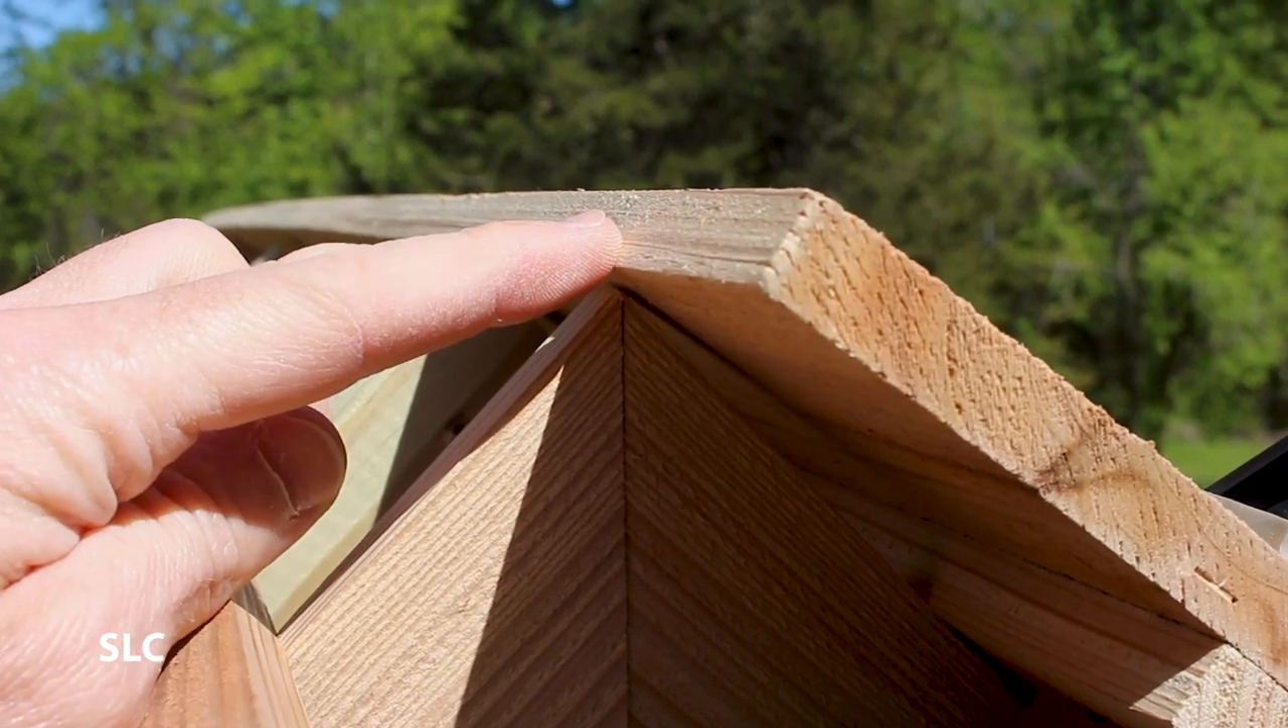As you can see here this board is actually overlapping the top.